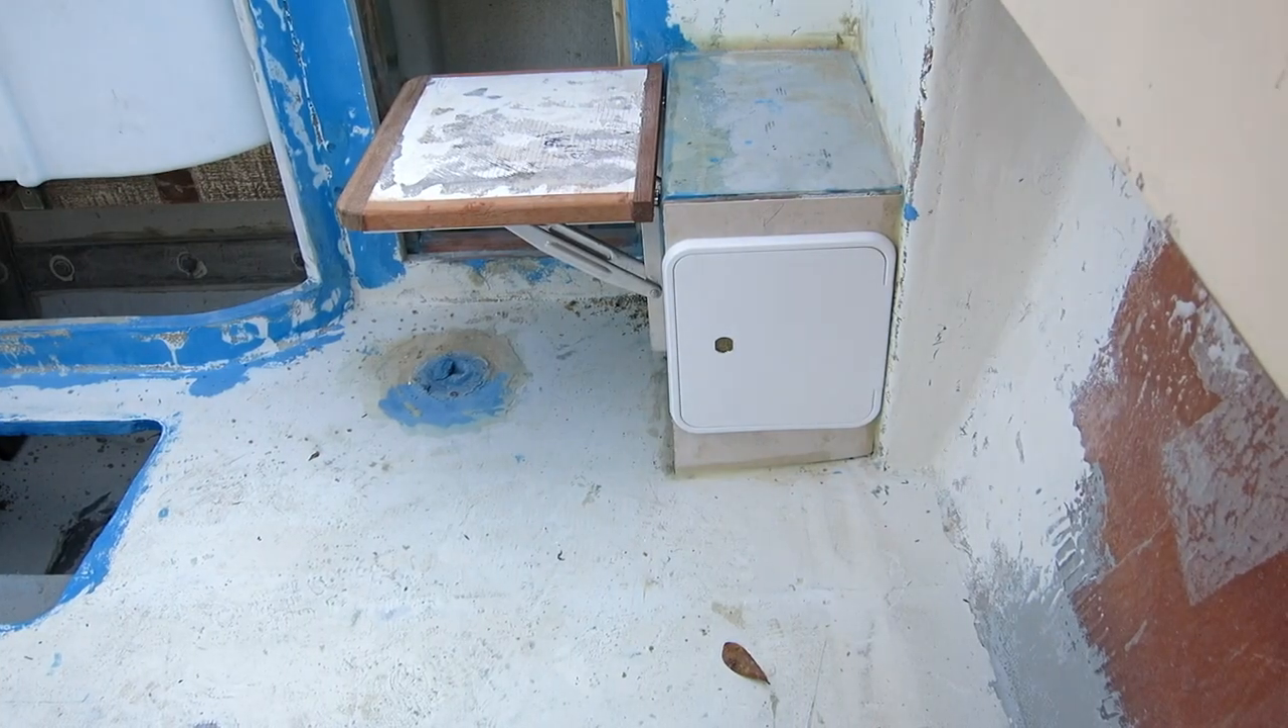Little hatch doors are in place.